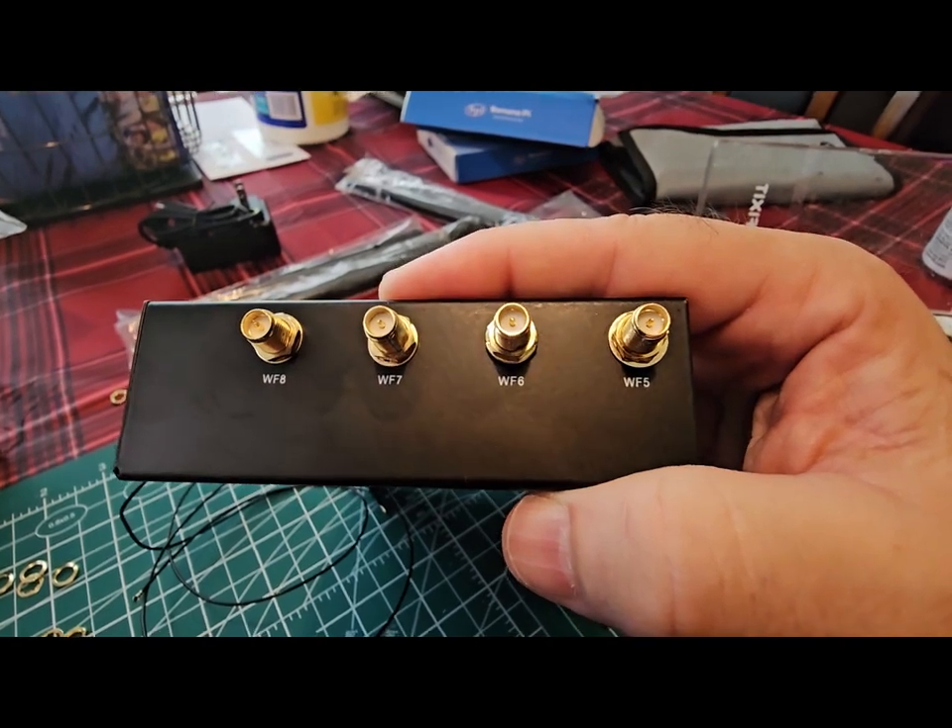Okay. I got all the antenna connectors into the case.